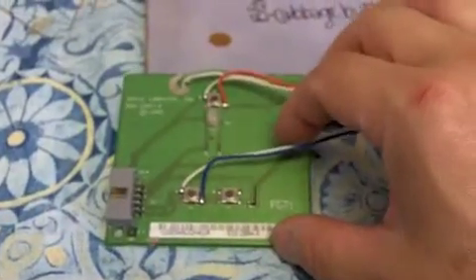Here I have the power board already wired with all the wires.